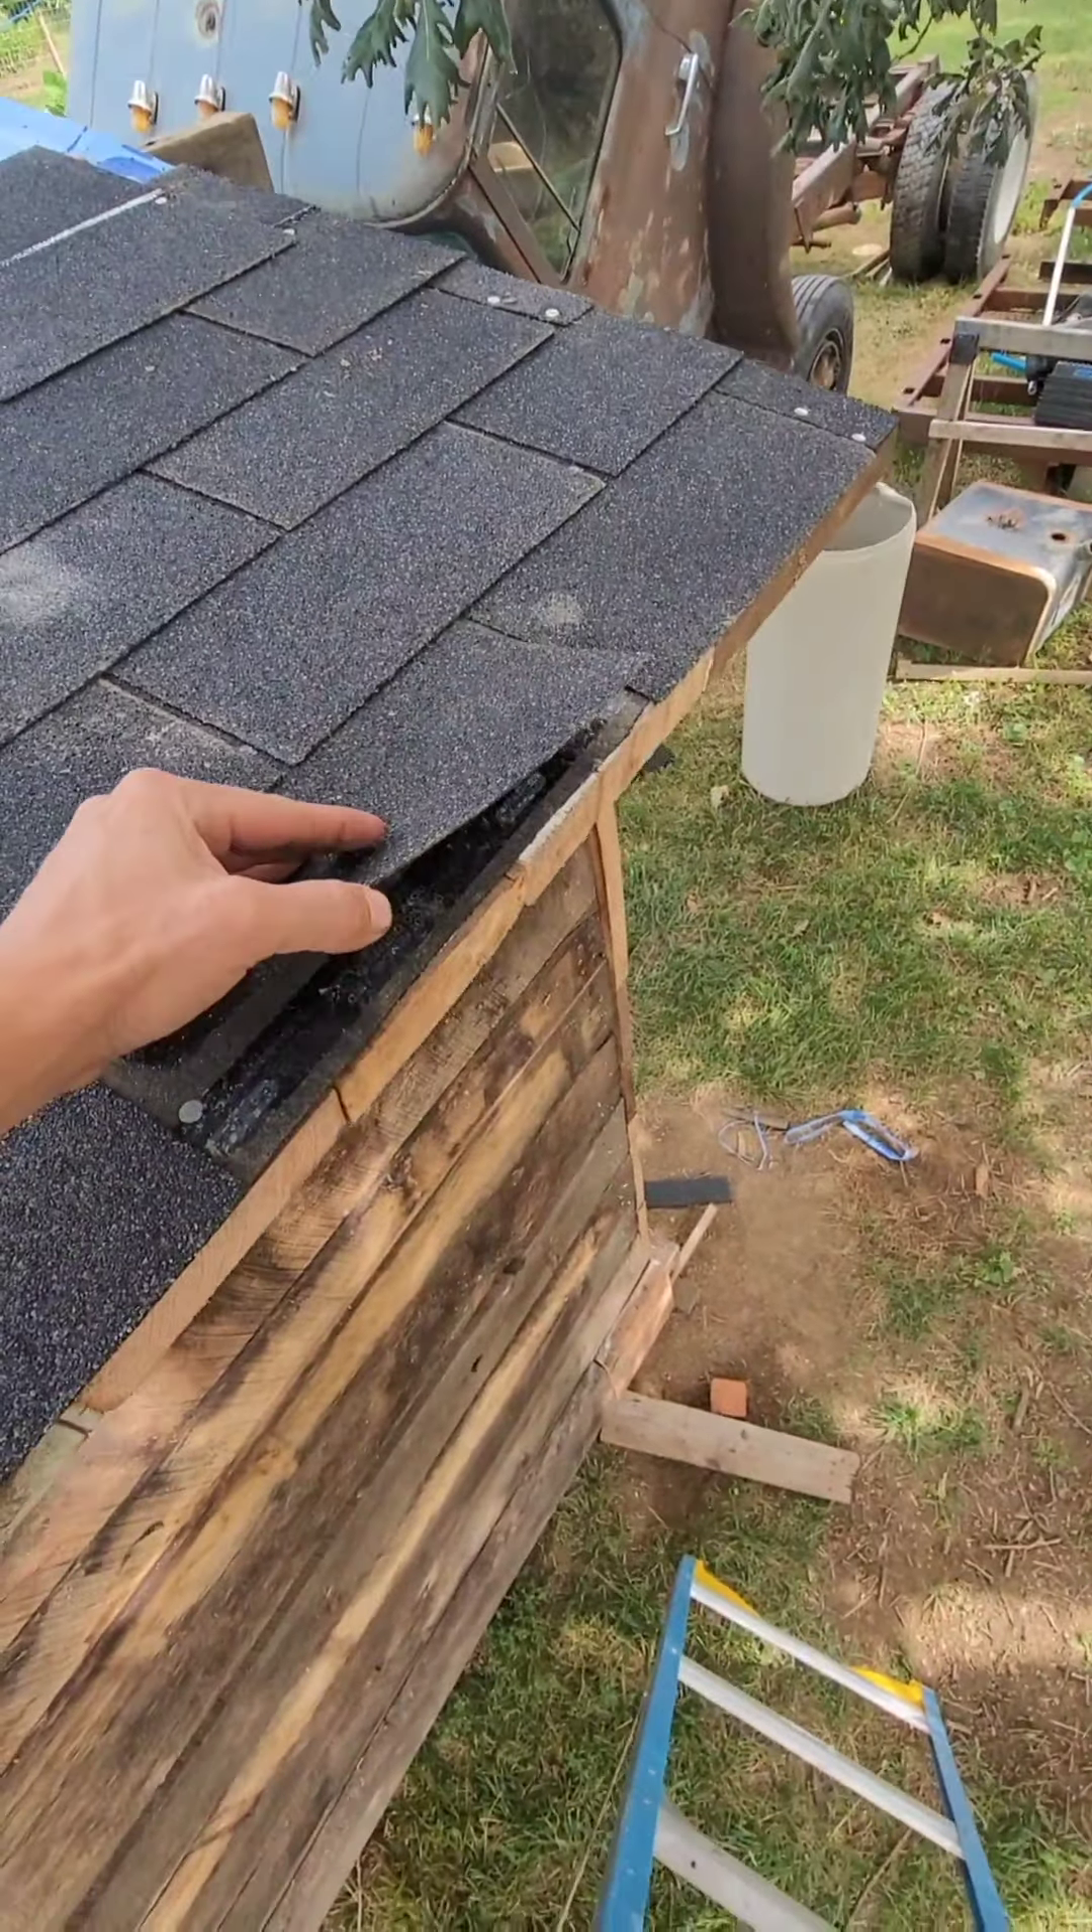I got a little bit of shingles done here.